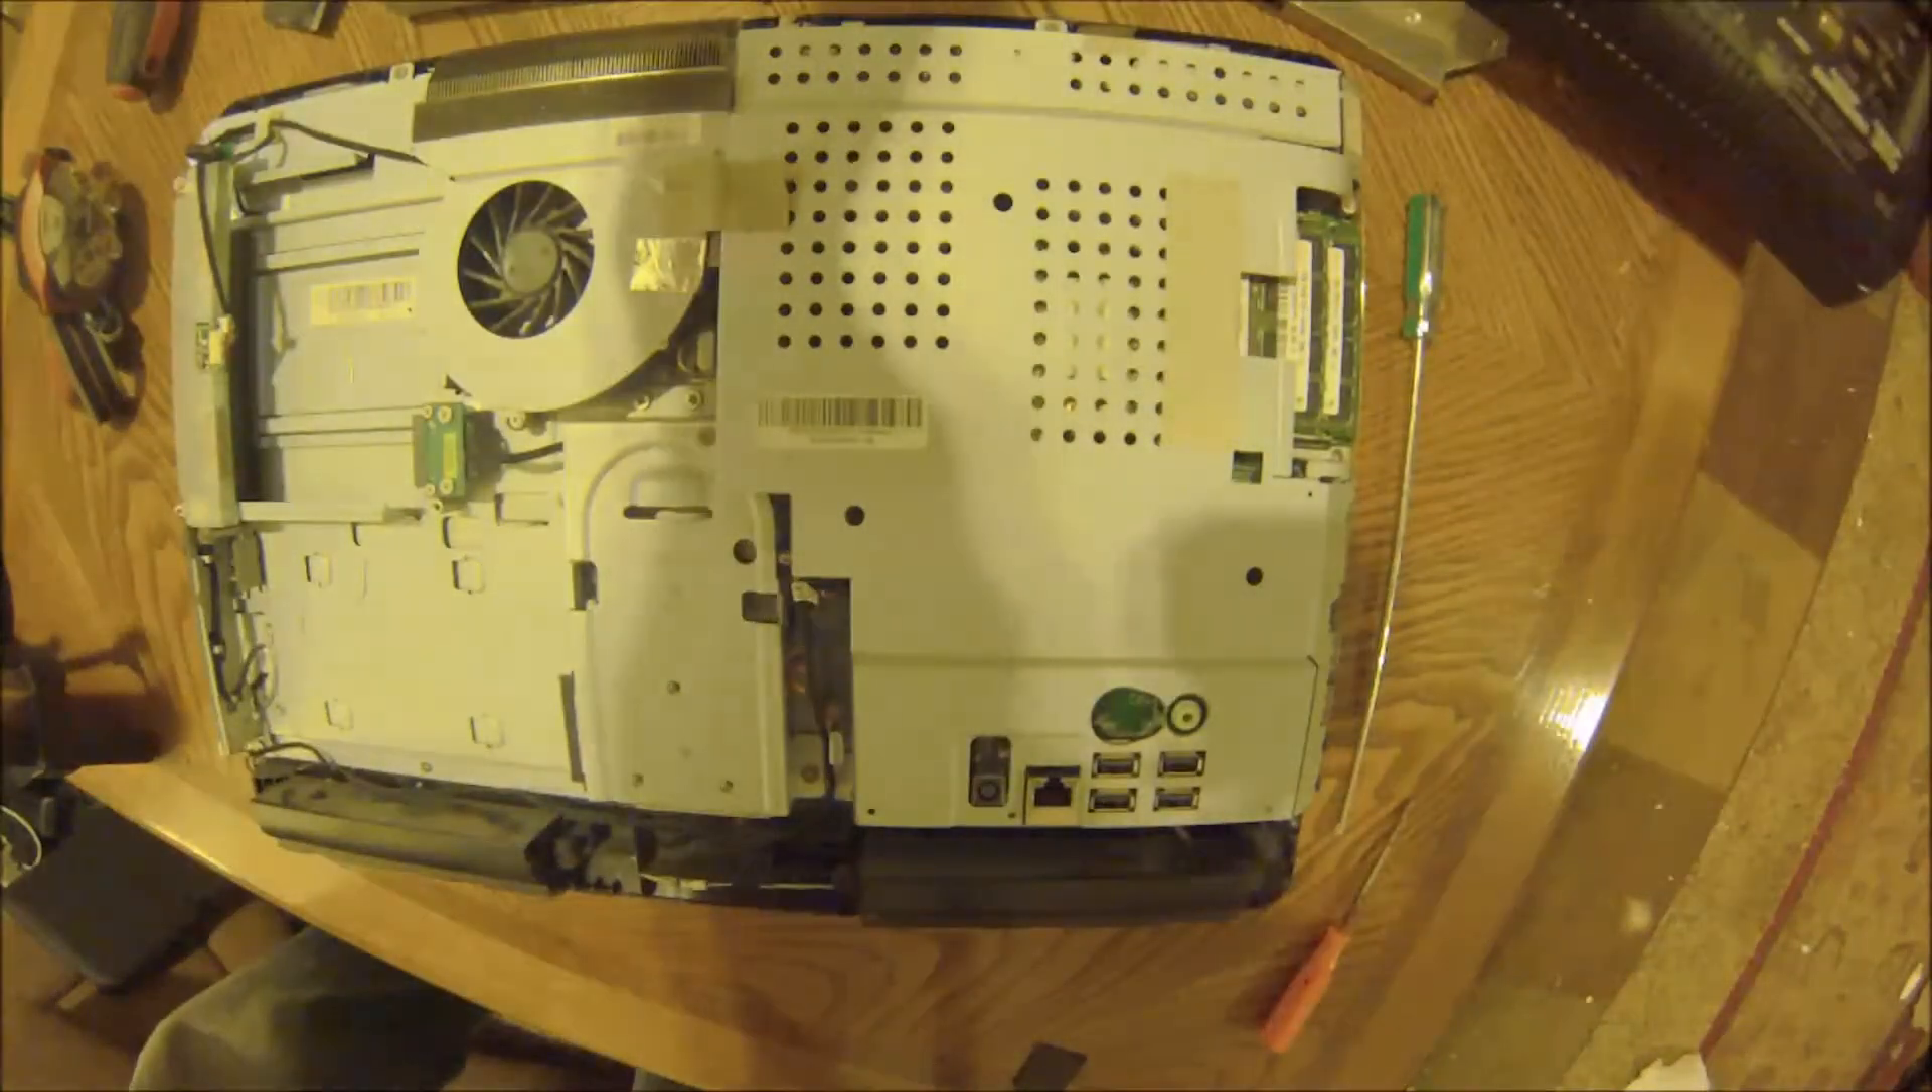There it is there's the casing the casing has been removed.